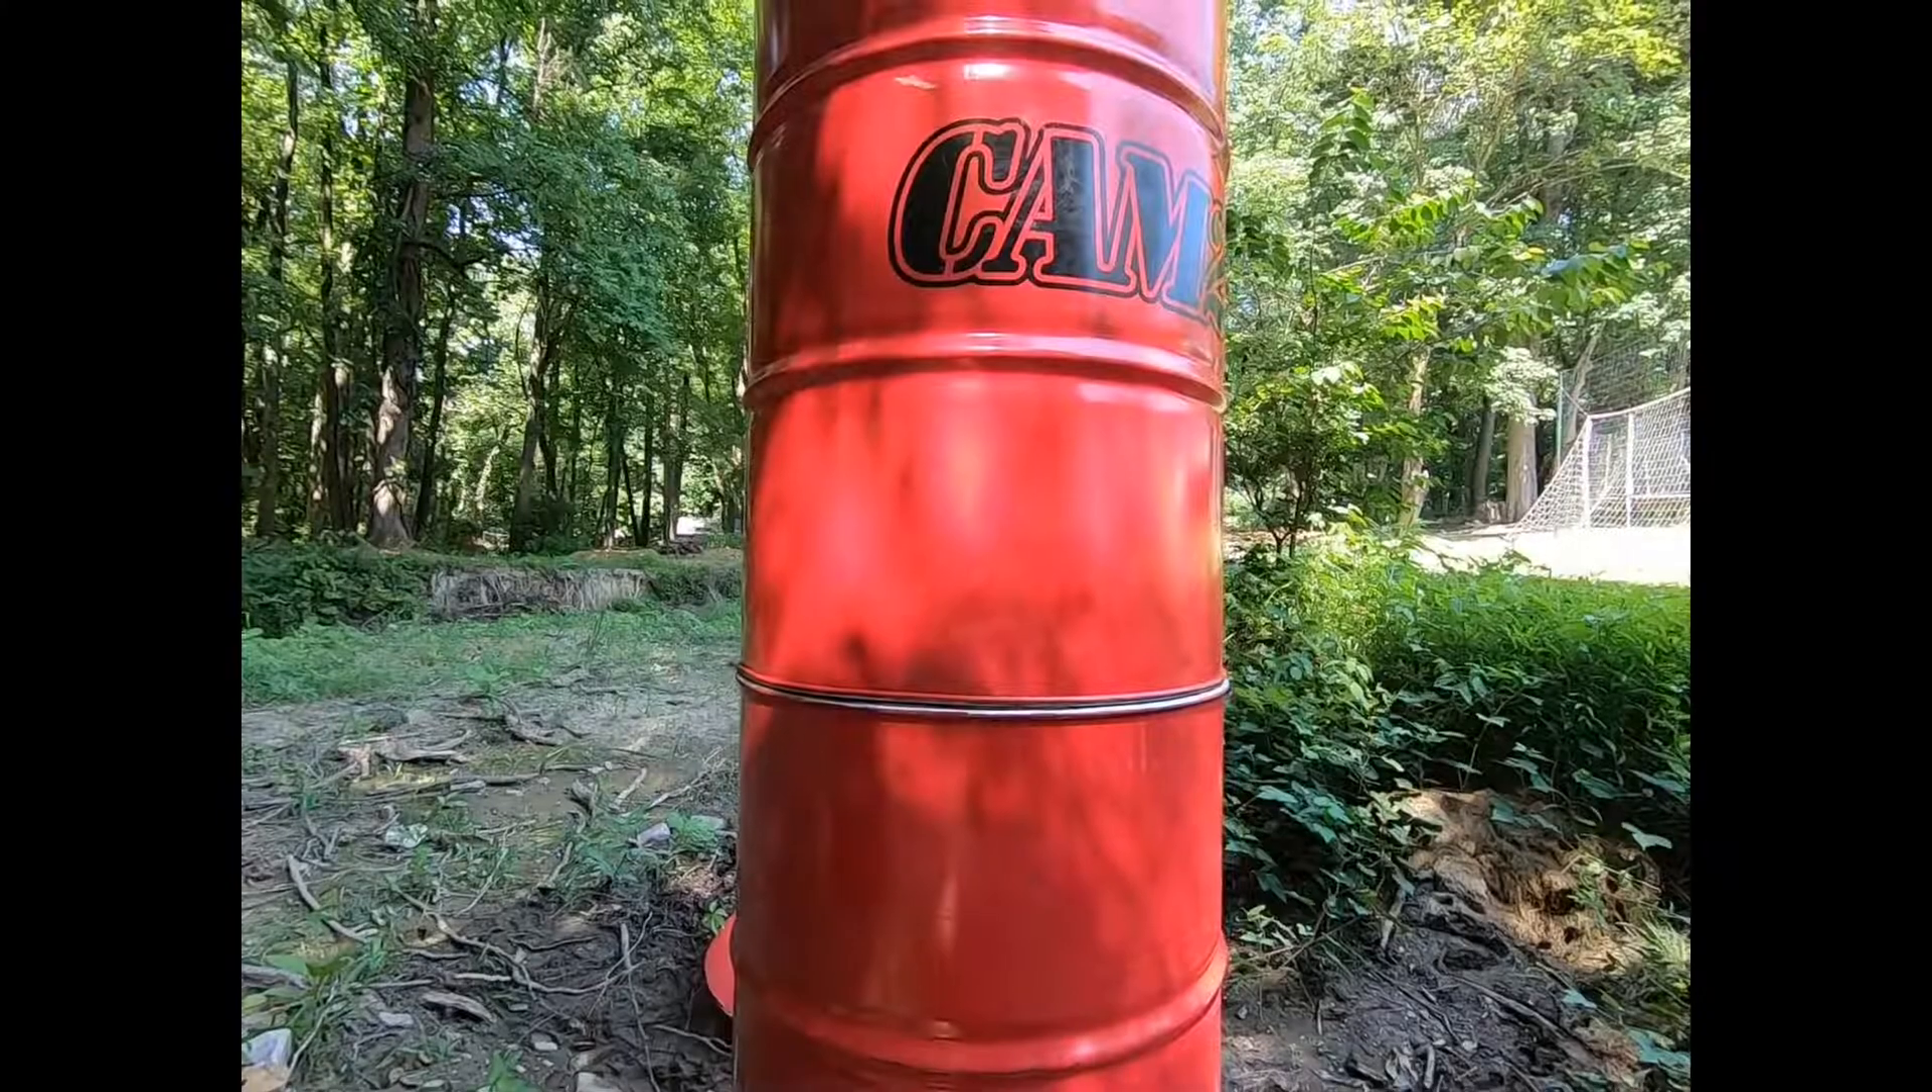I got both barrels lined up and this is where I'm gonna be welding so it's nice and clean.